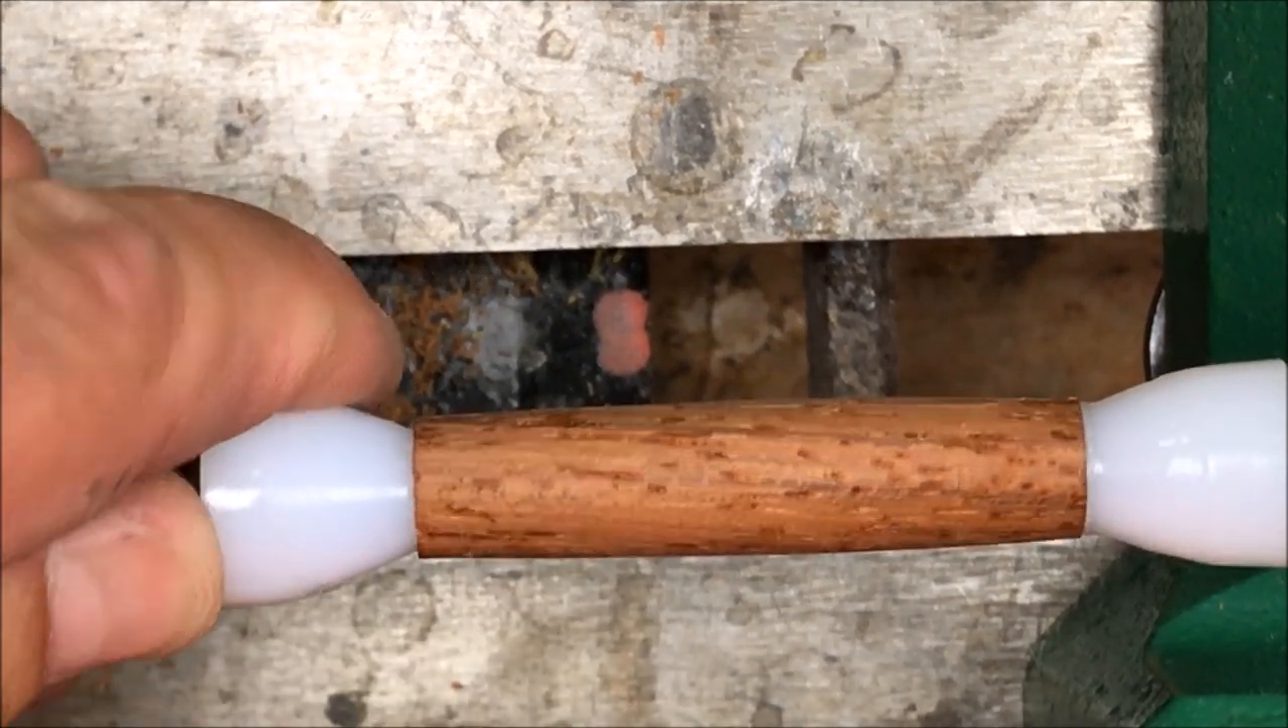You'll notice I've already got my nonstick bushings on.